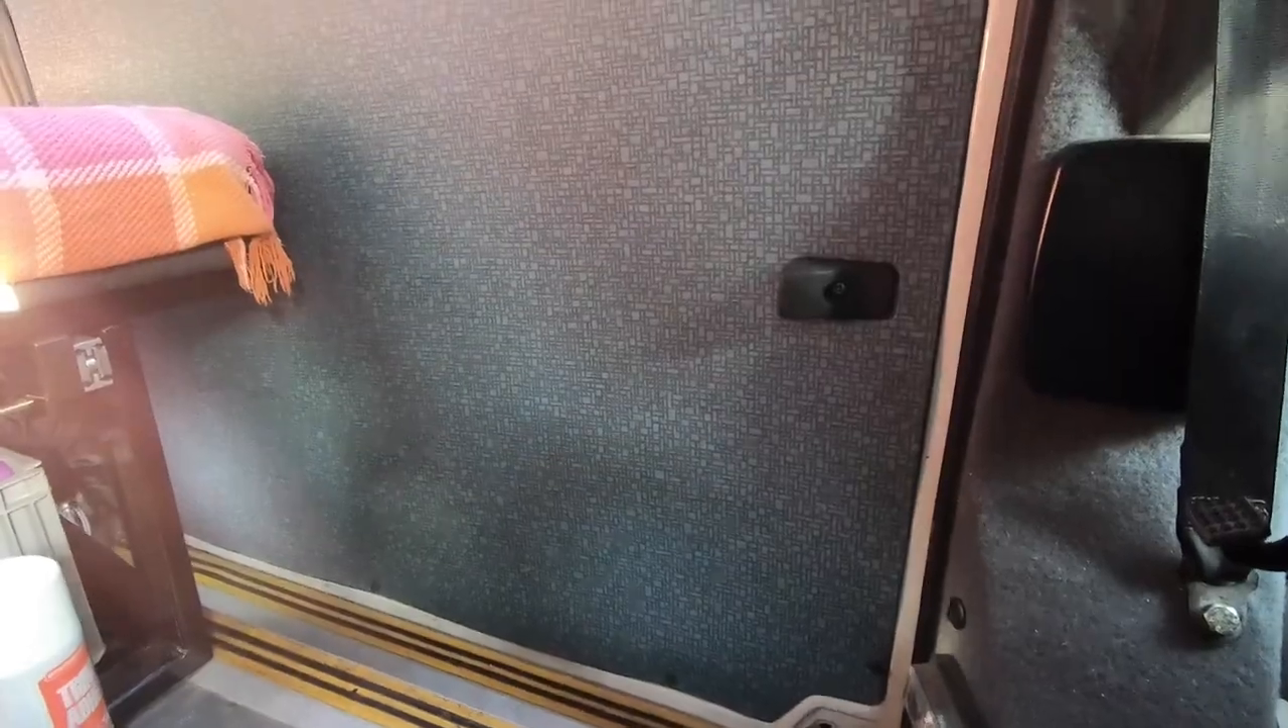And that's it. The panel is back on and the difference is quite amazing.